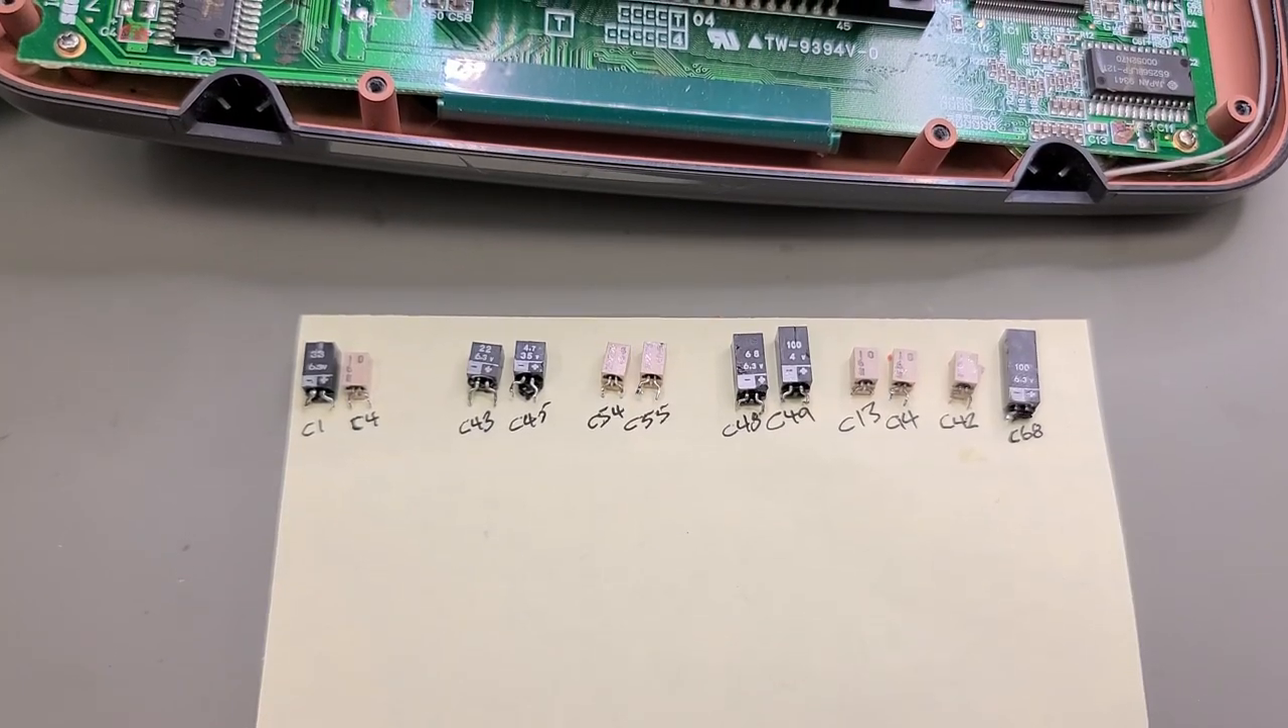Here I've laid out all the capacitors that I have removed.